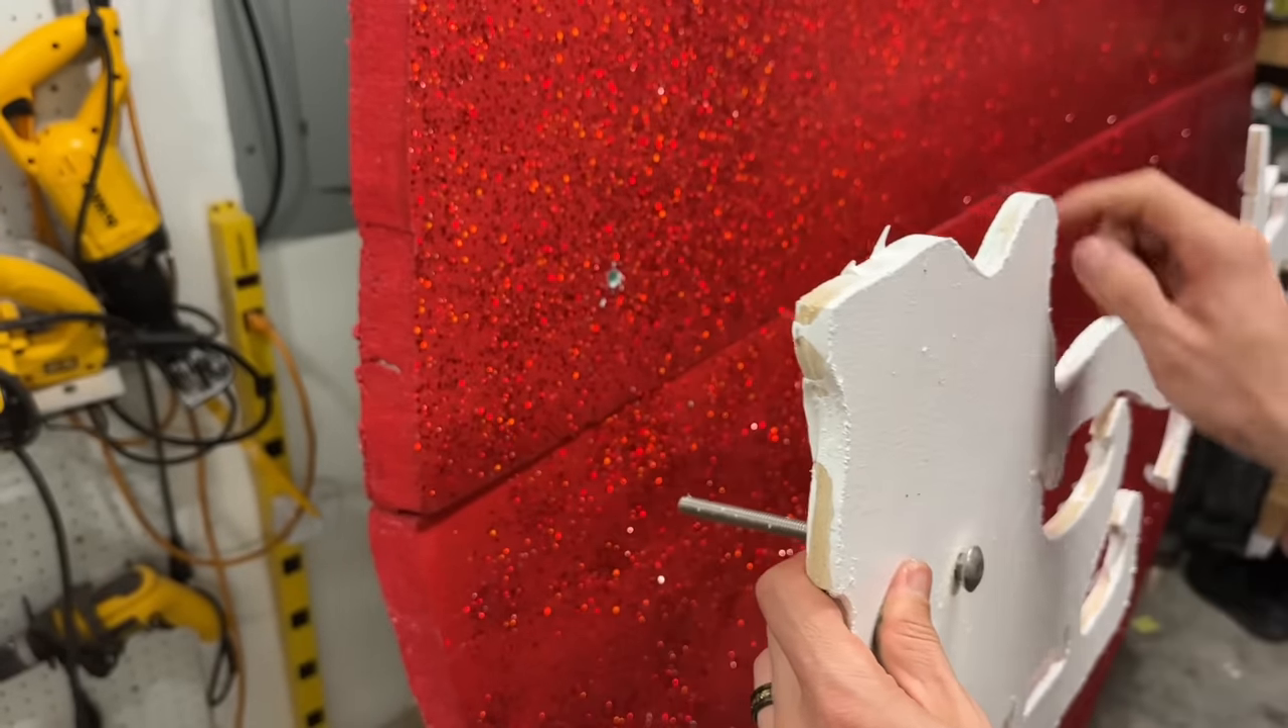So look what I've done right in the middle of Santa's sleigh we've put the bolt right through and then we've made a hole where we want it.